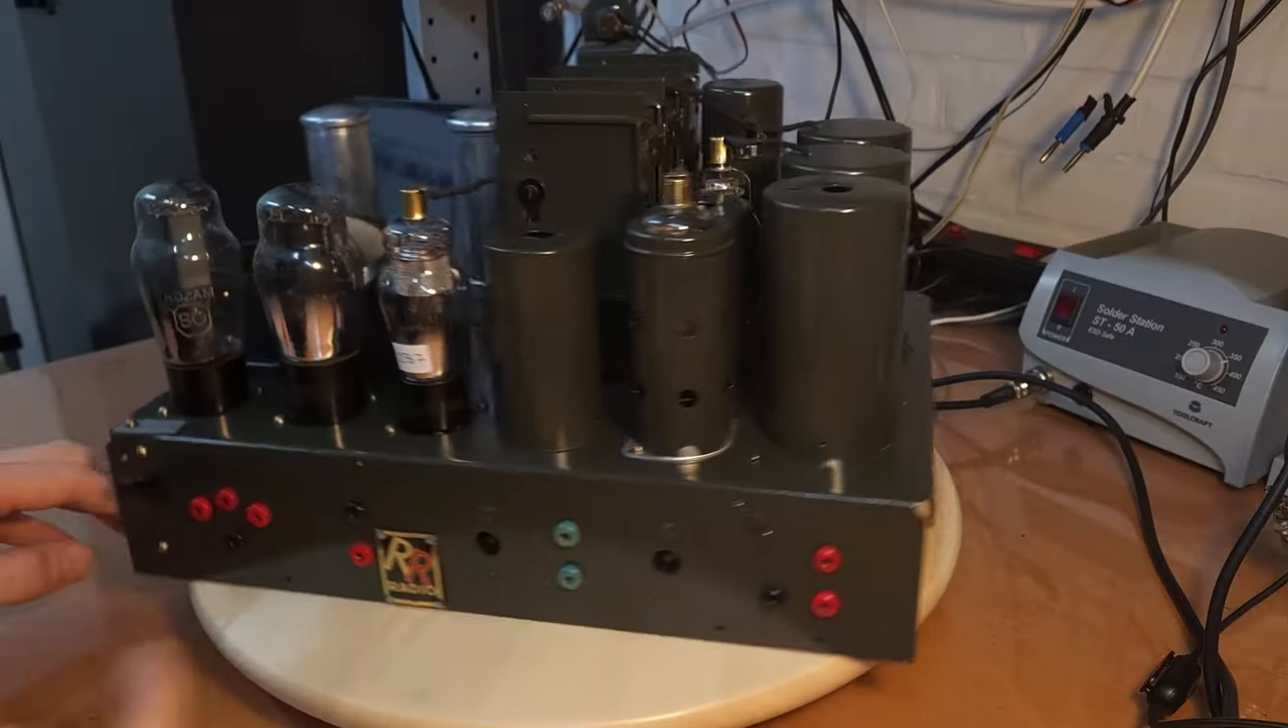I also put back the badge here.